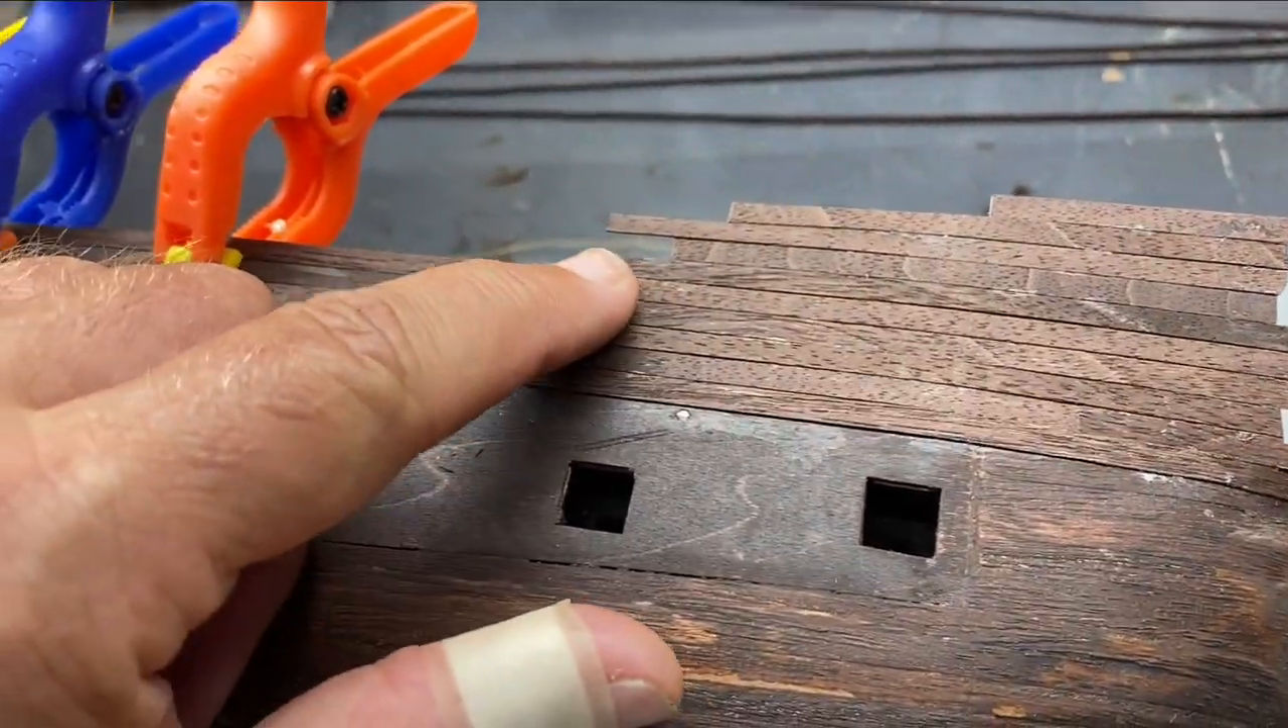Here's my planking so far and obviously I have to cut these pieces off and you know sand and cut out where the windows are but it's working out pretty well.